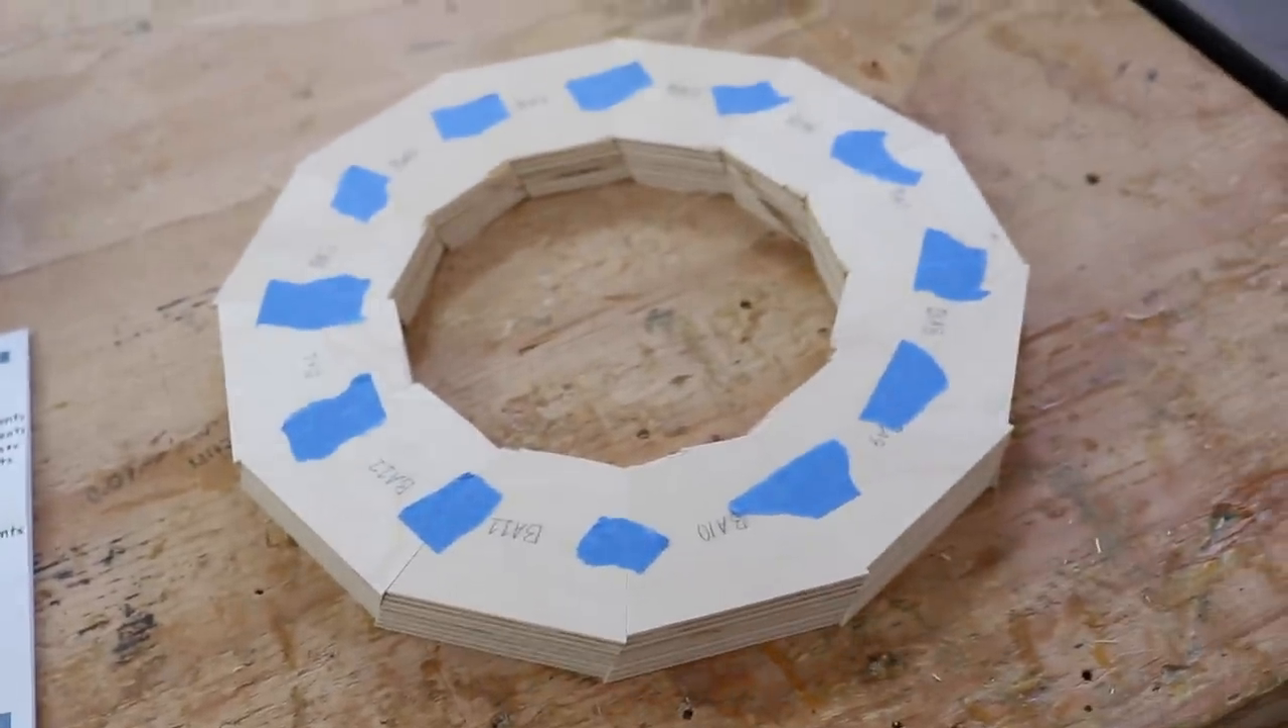And as you can see it doesn't make any difference that these are beveled they still make a perfect ring.